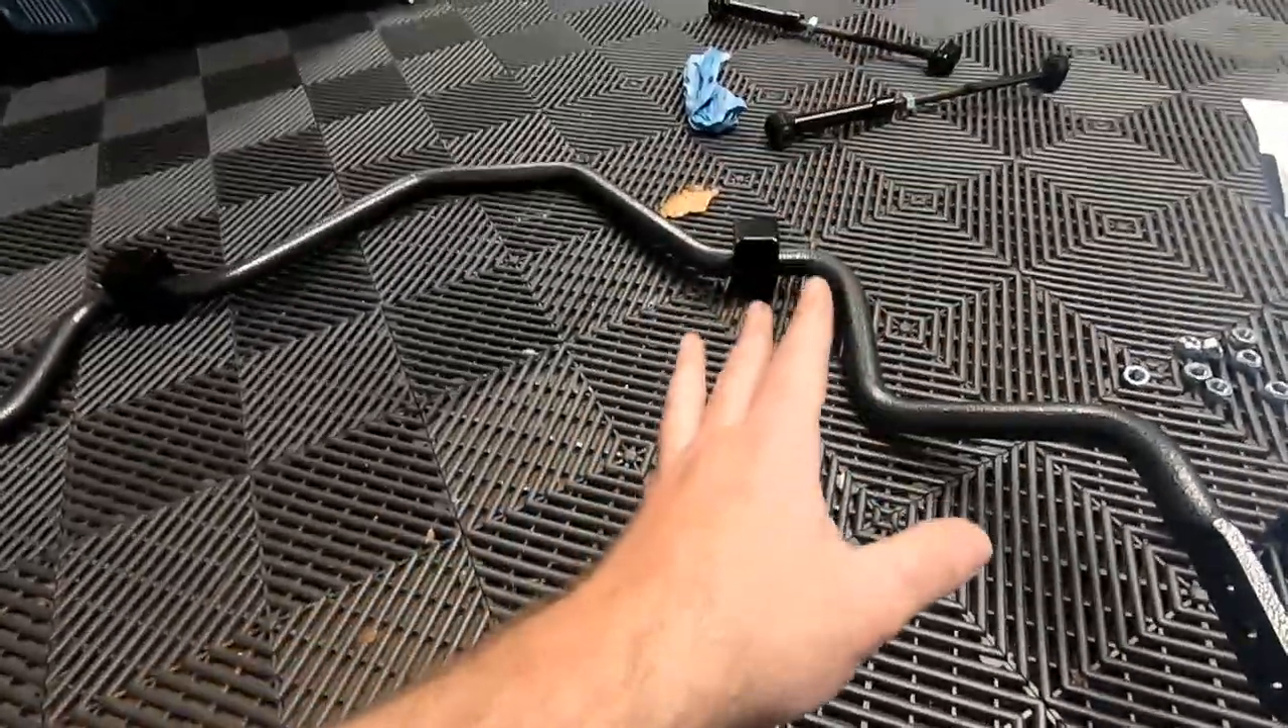So you guys can see i already got the bushings put on the sway bar.